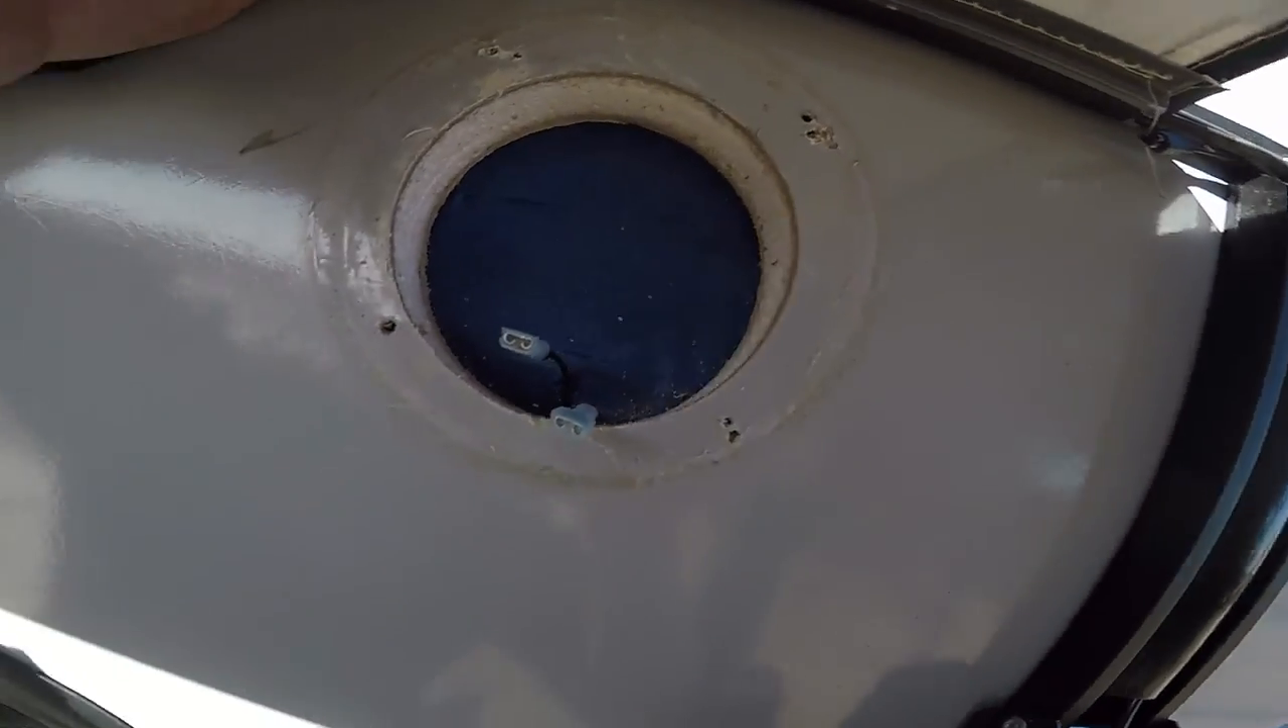Alright, so I got the other speaker pulled off.